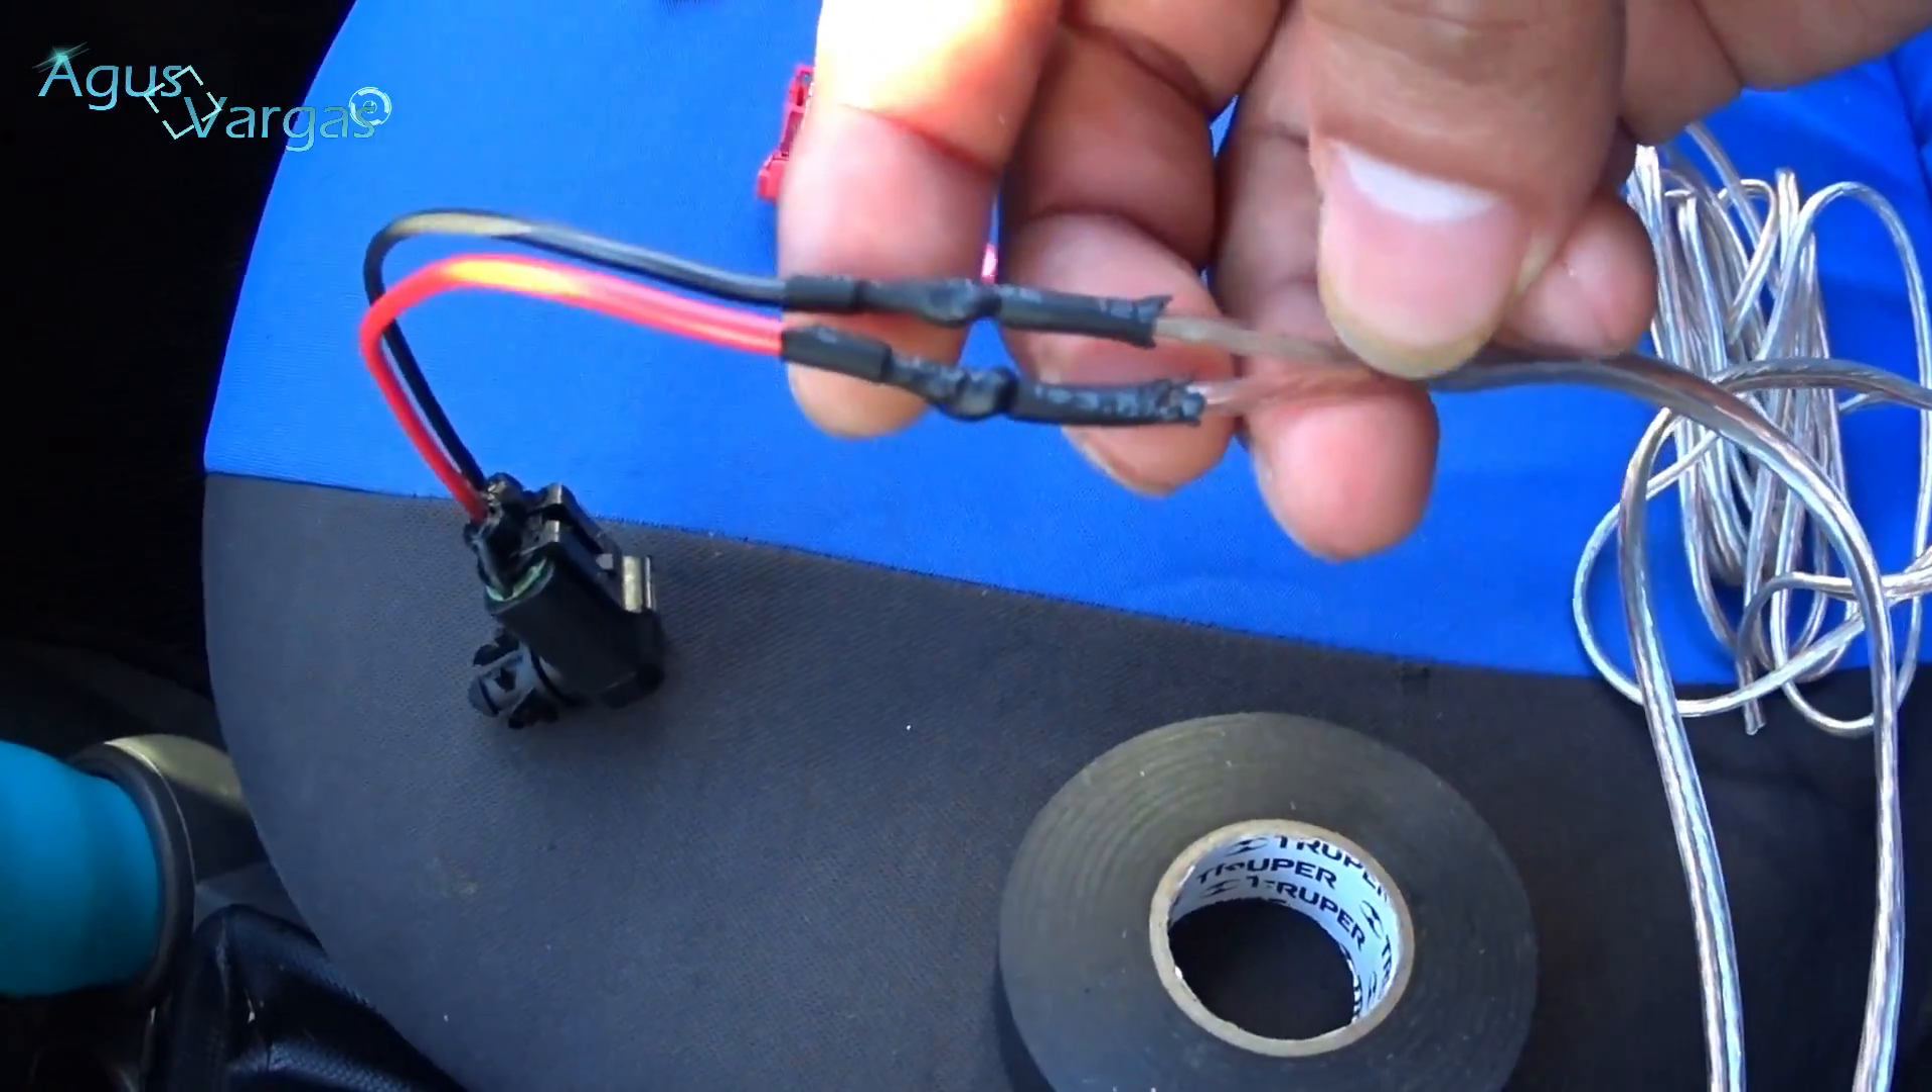El arnés ya lo soldé al cable y lo sellé con el termo fit.